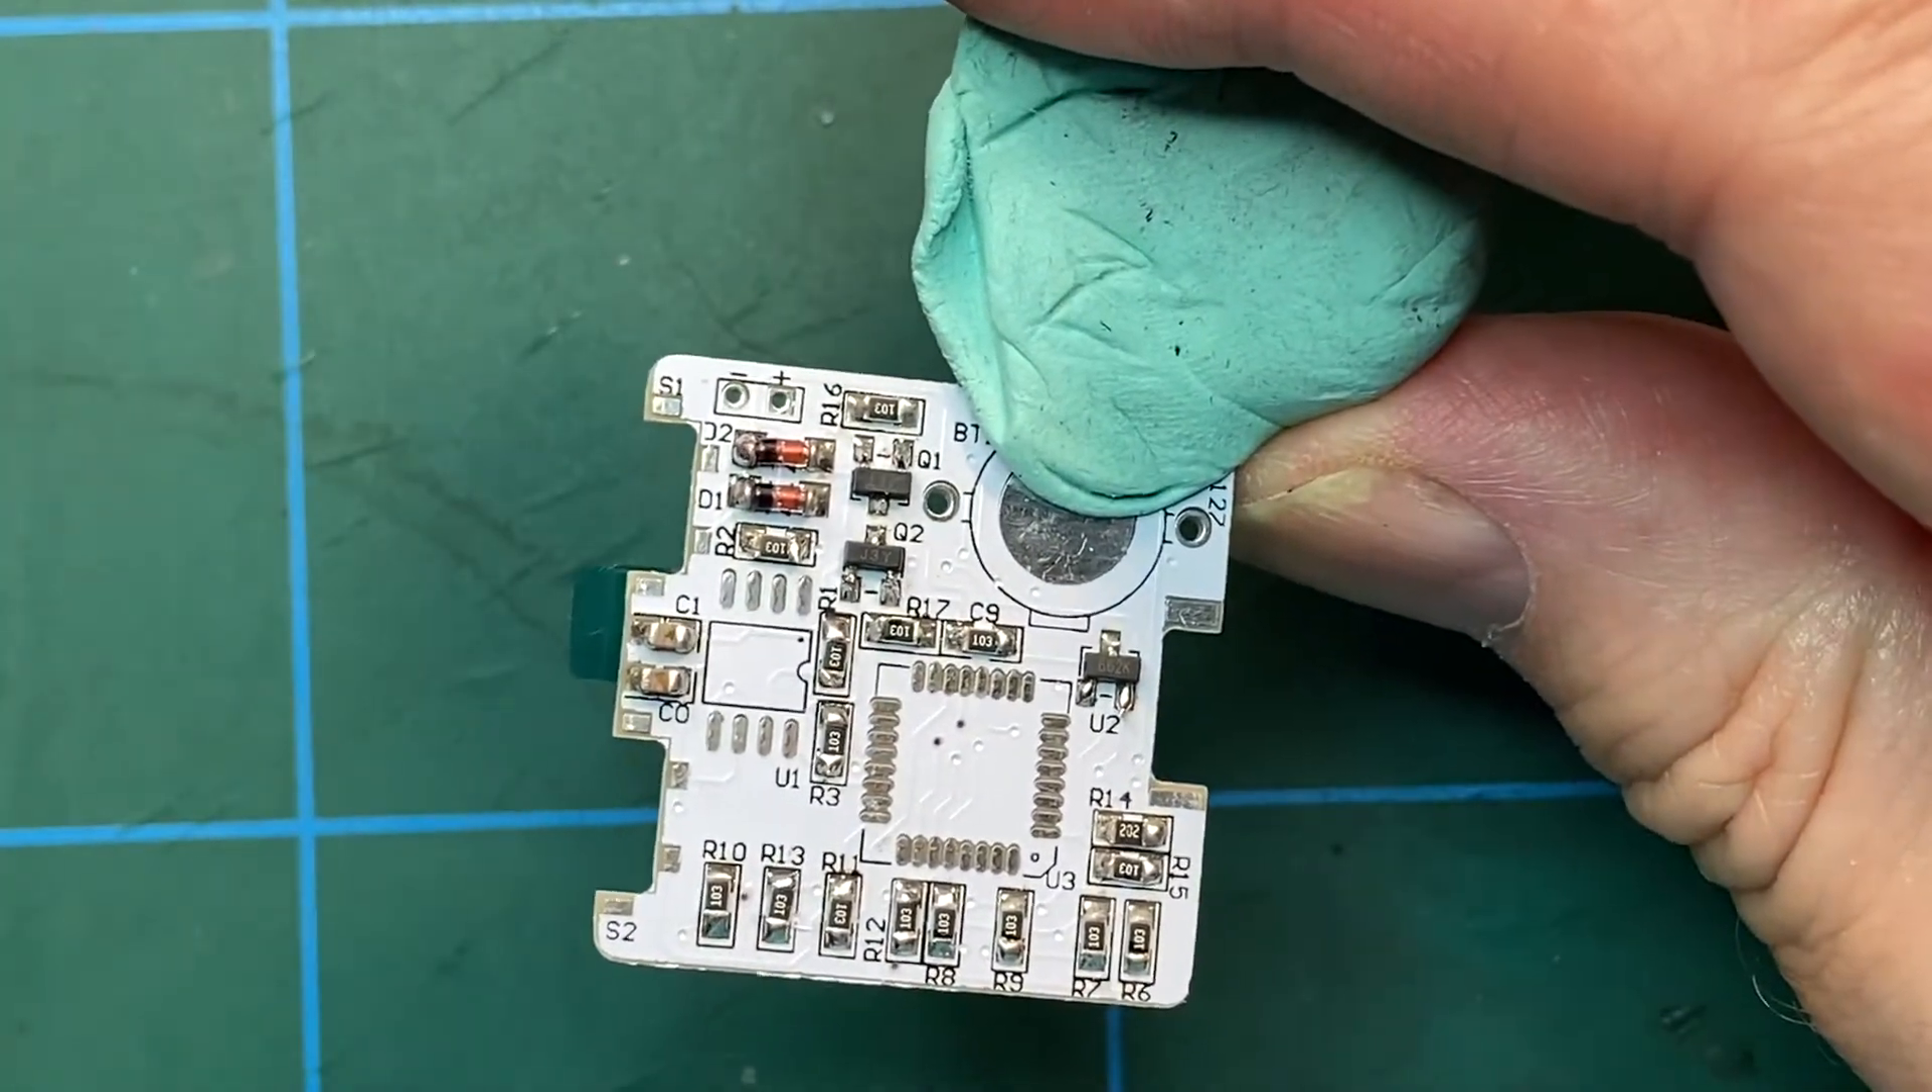So we've got the two diodes in.